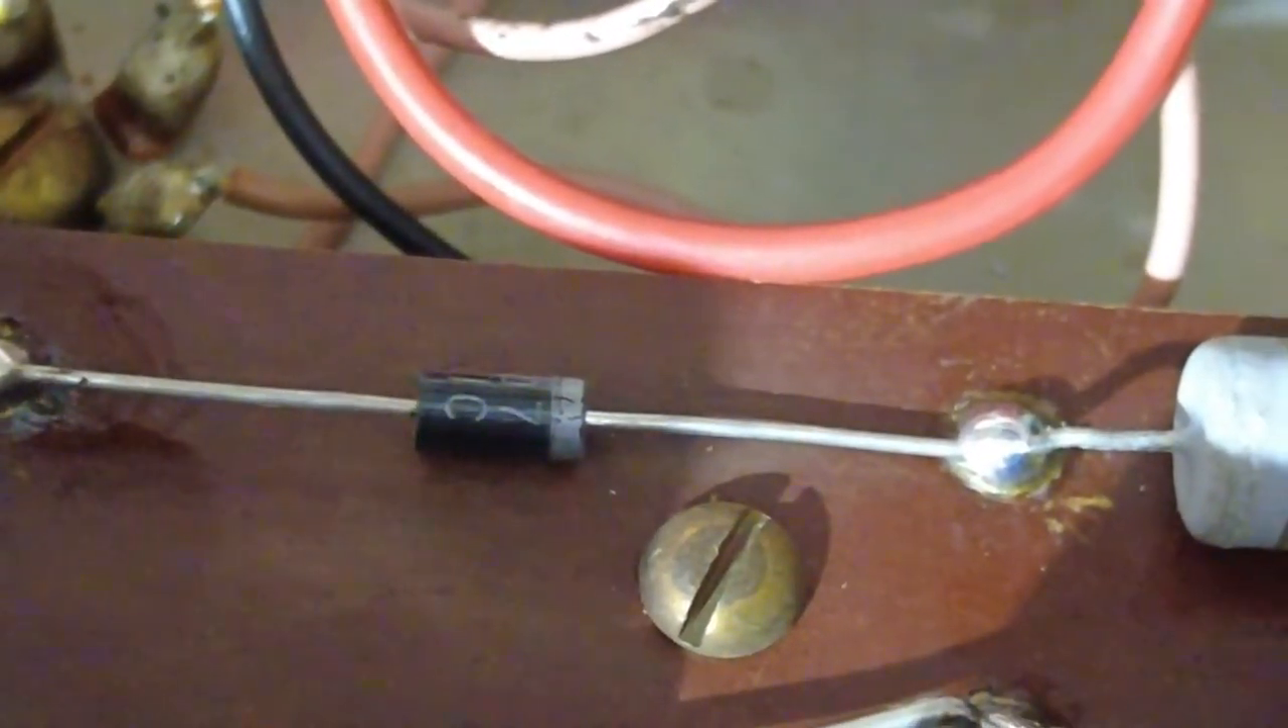We've got a new diode in there as well.